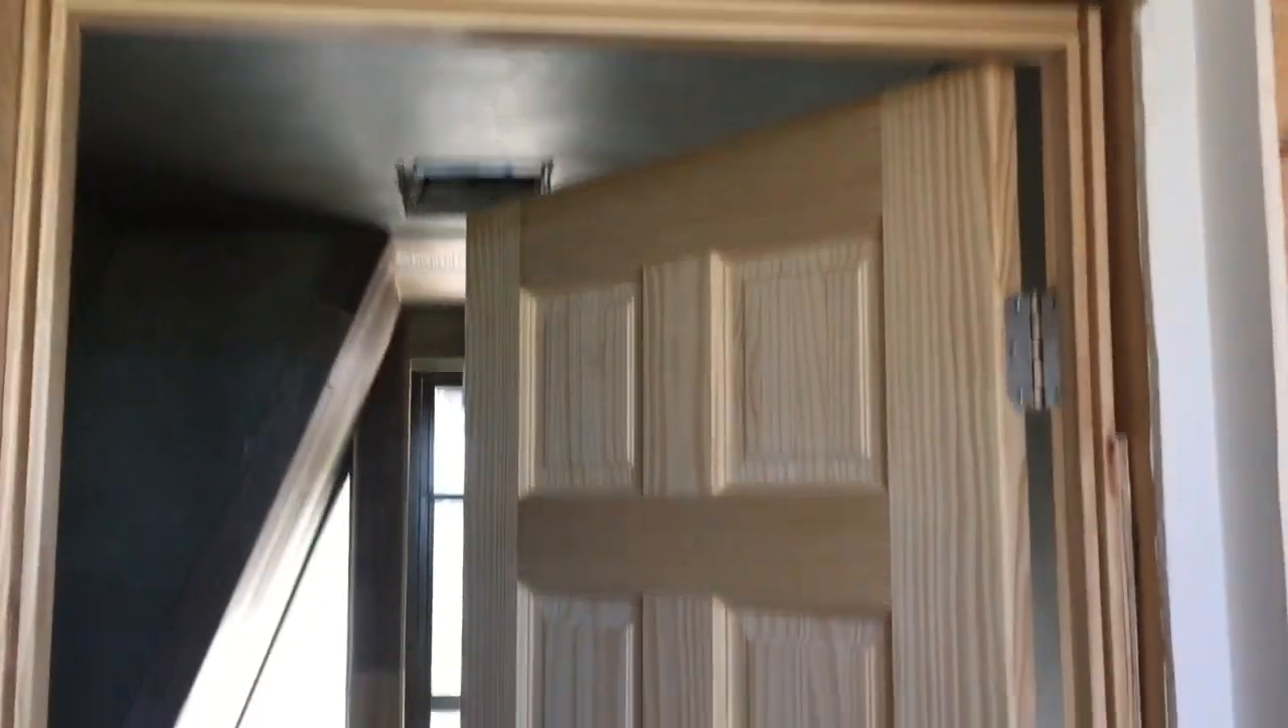Okay, so I've got the door in the opening for the bathroom actually.